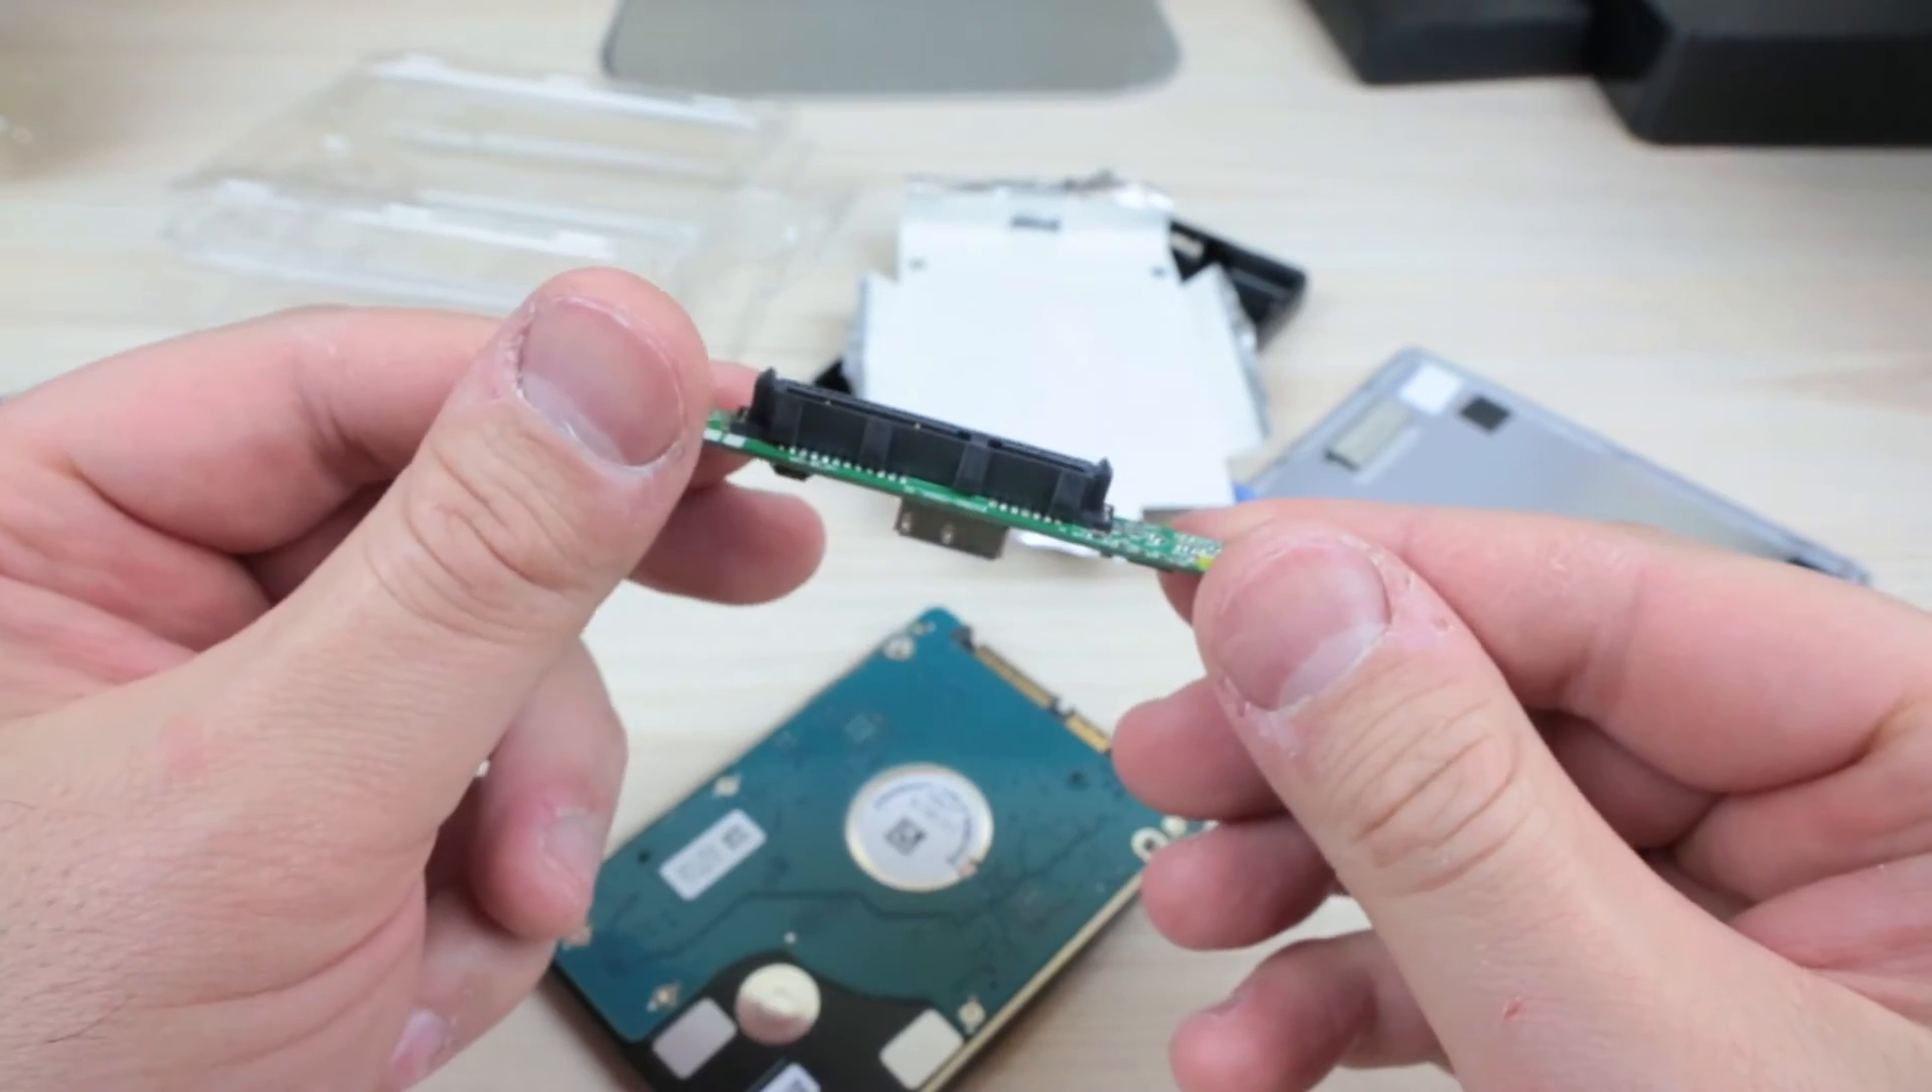Here, this is the actual board that has just come off.